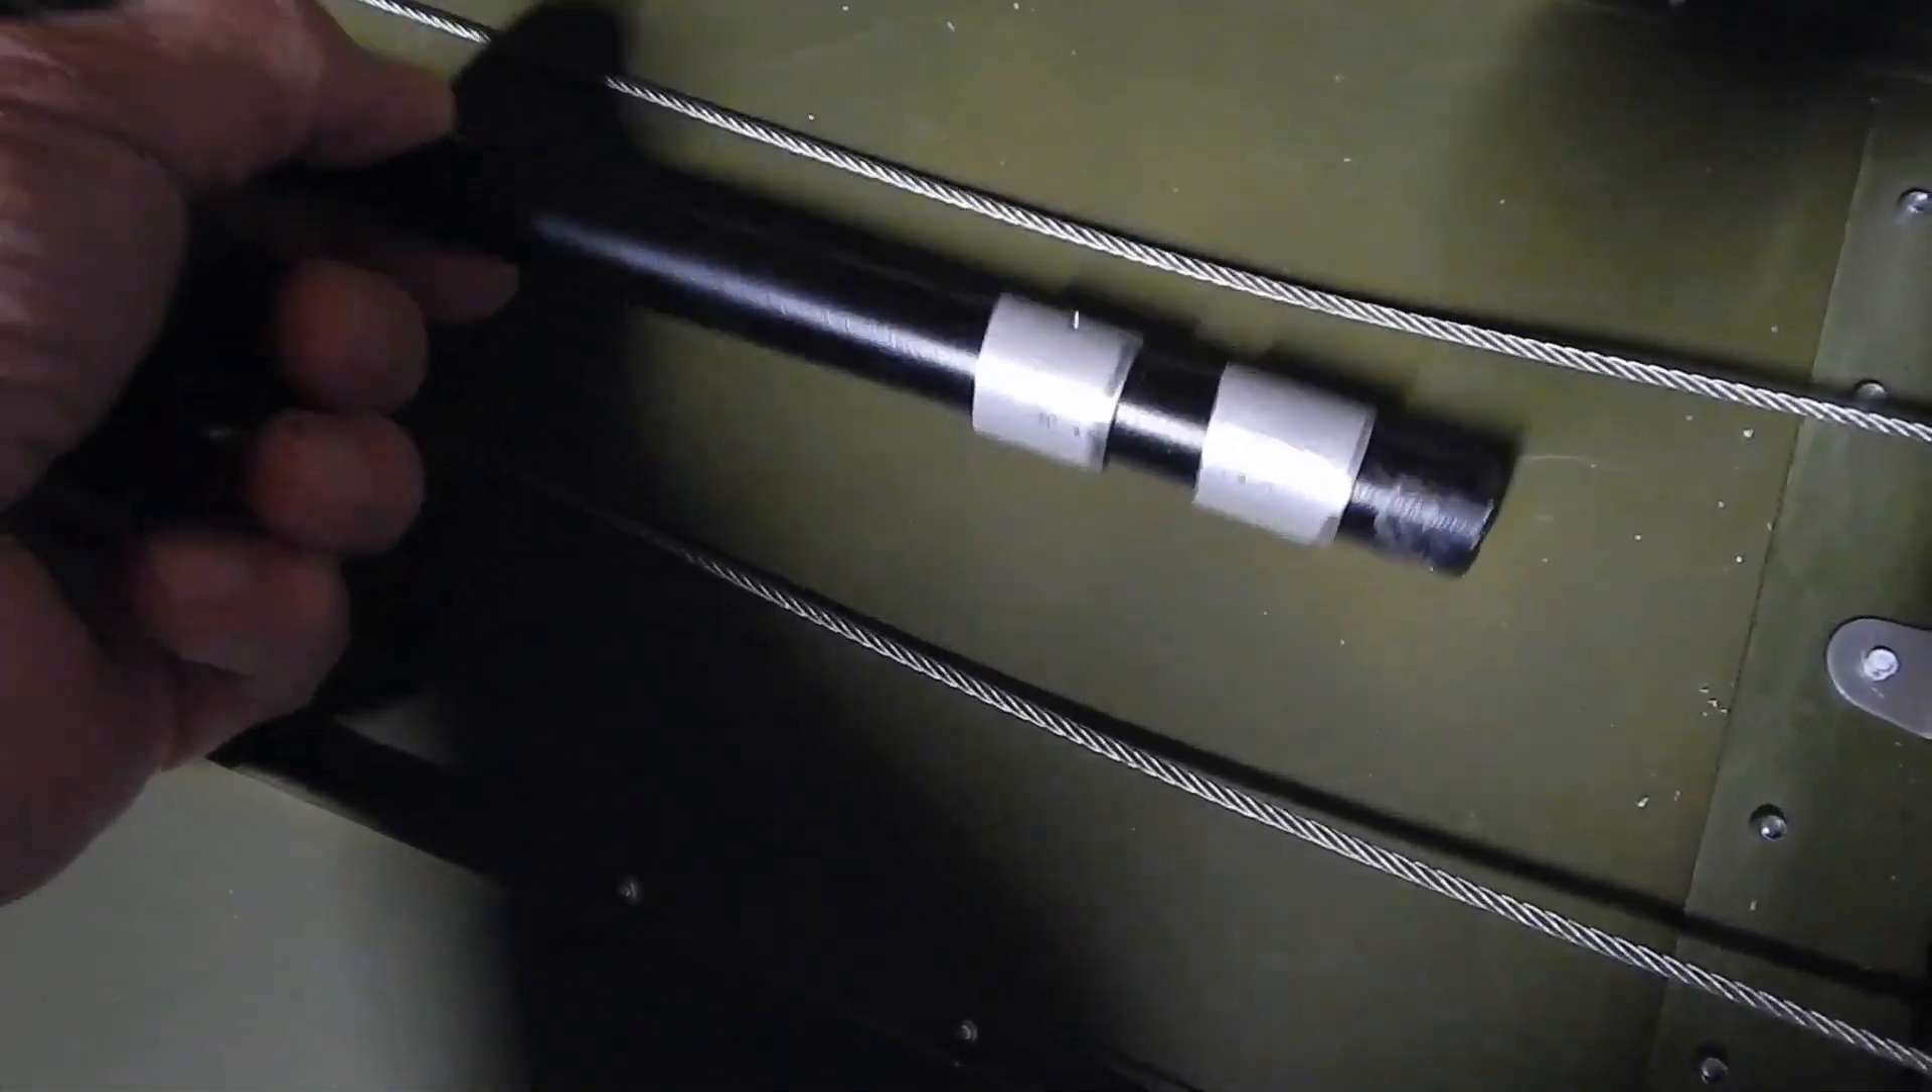You can see I've already got the spacers on here.